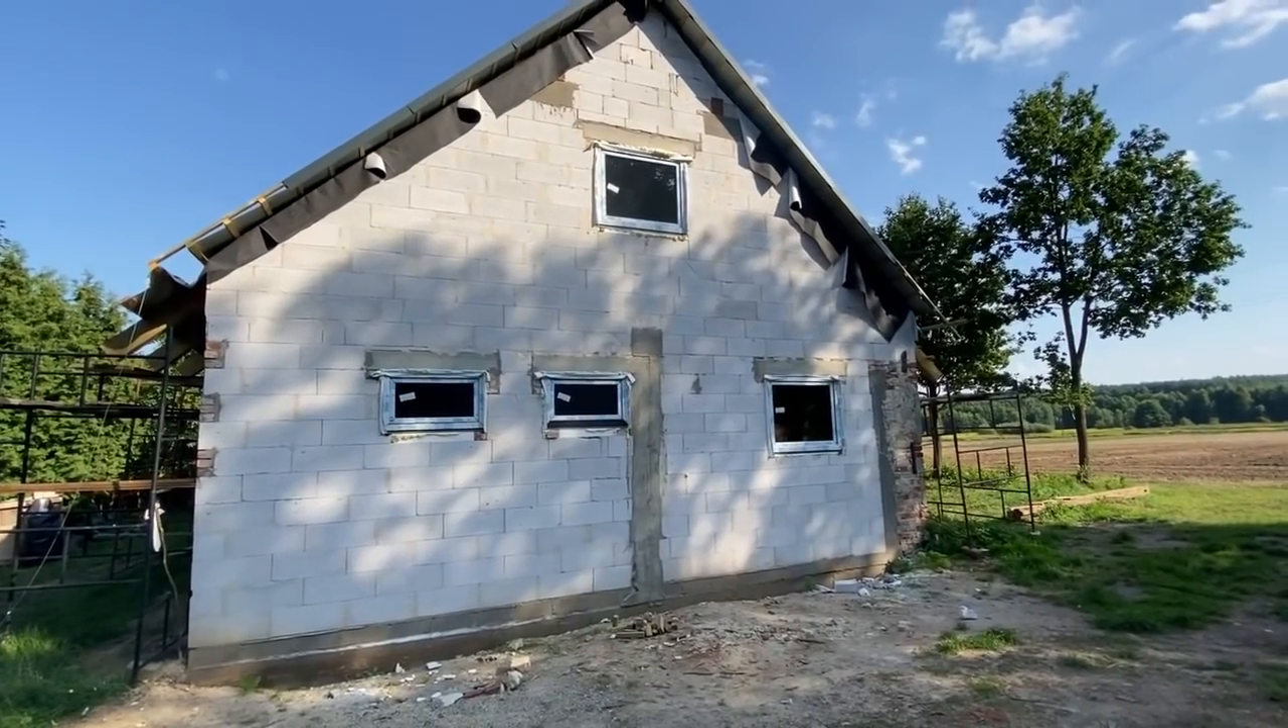I mamy okienka w szczycie wstawione, pięknie.